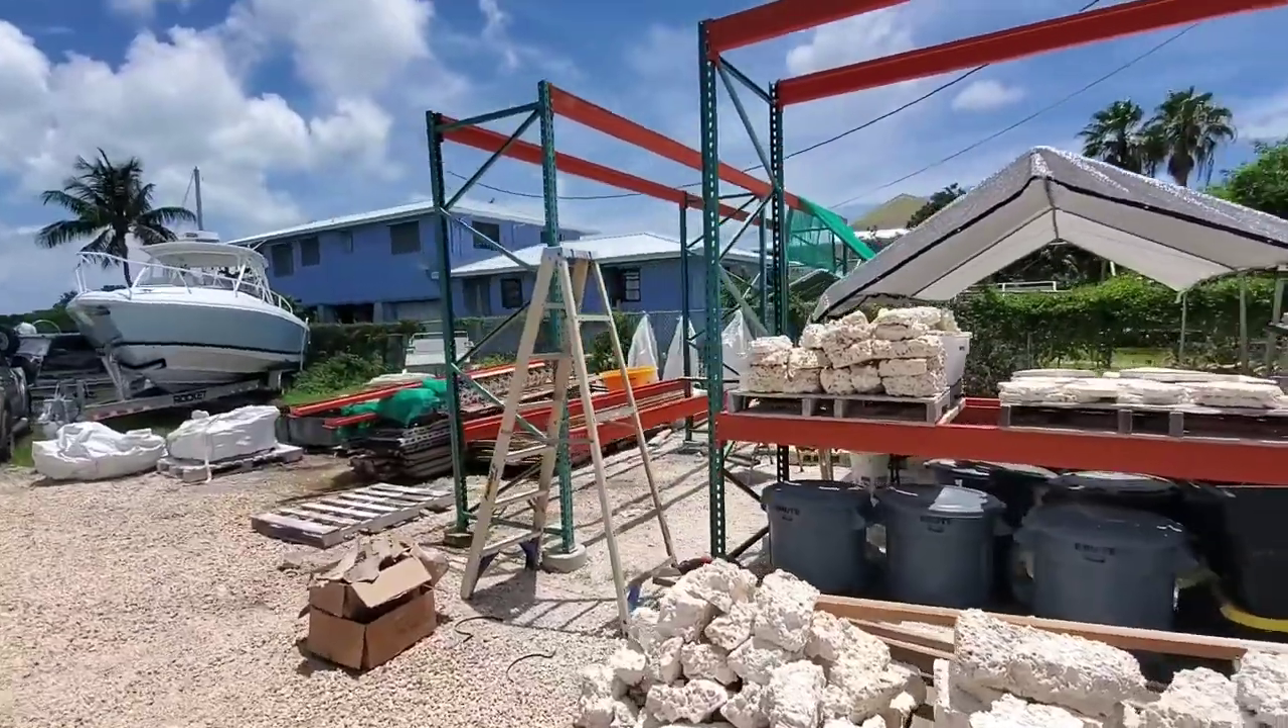Shelf is up guys whoo.